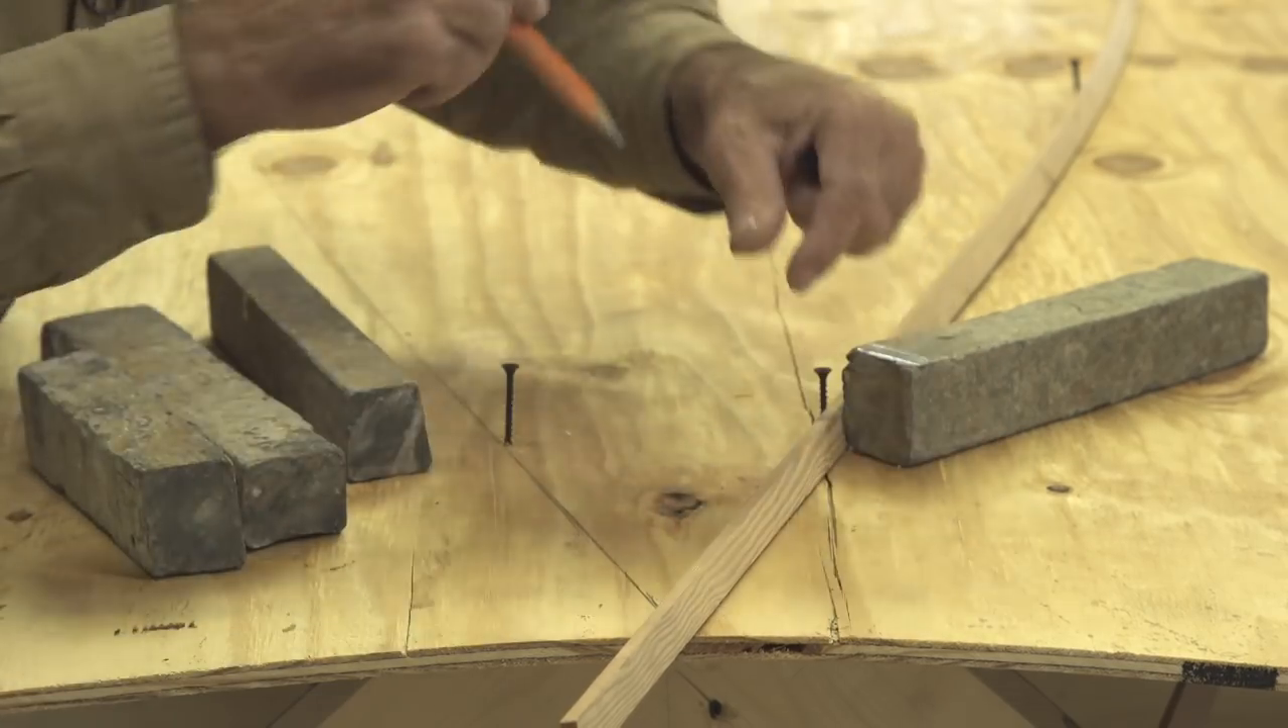I've got the sheetrock screws in place there.